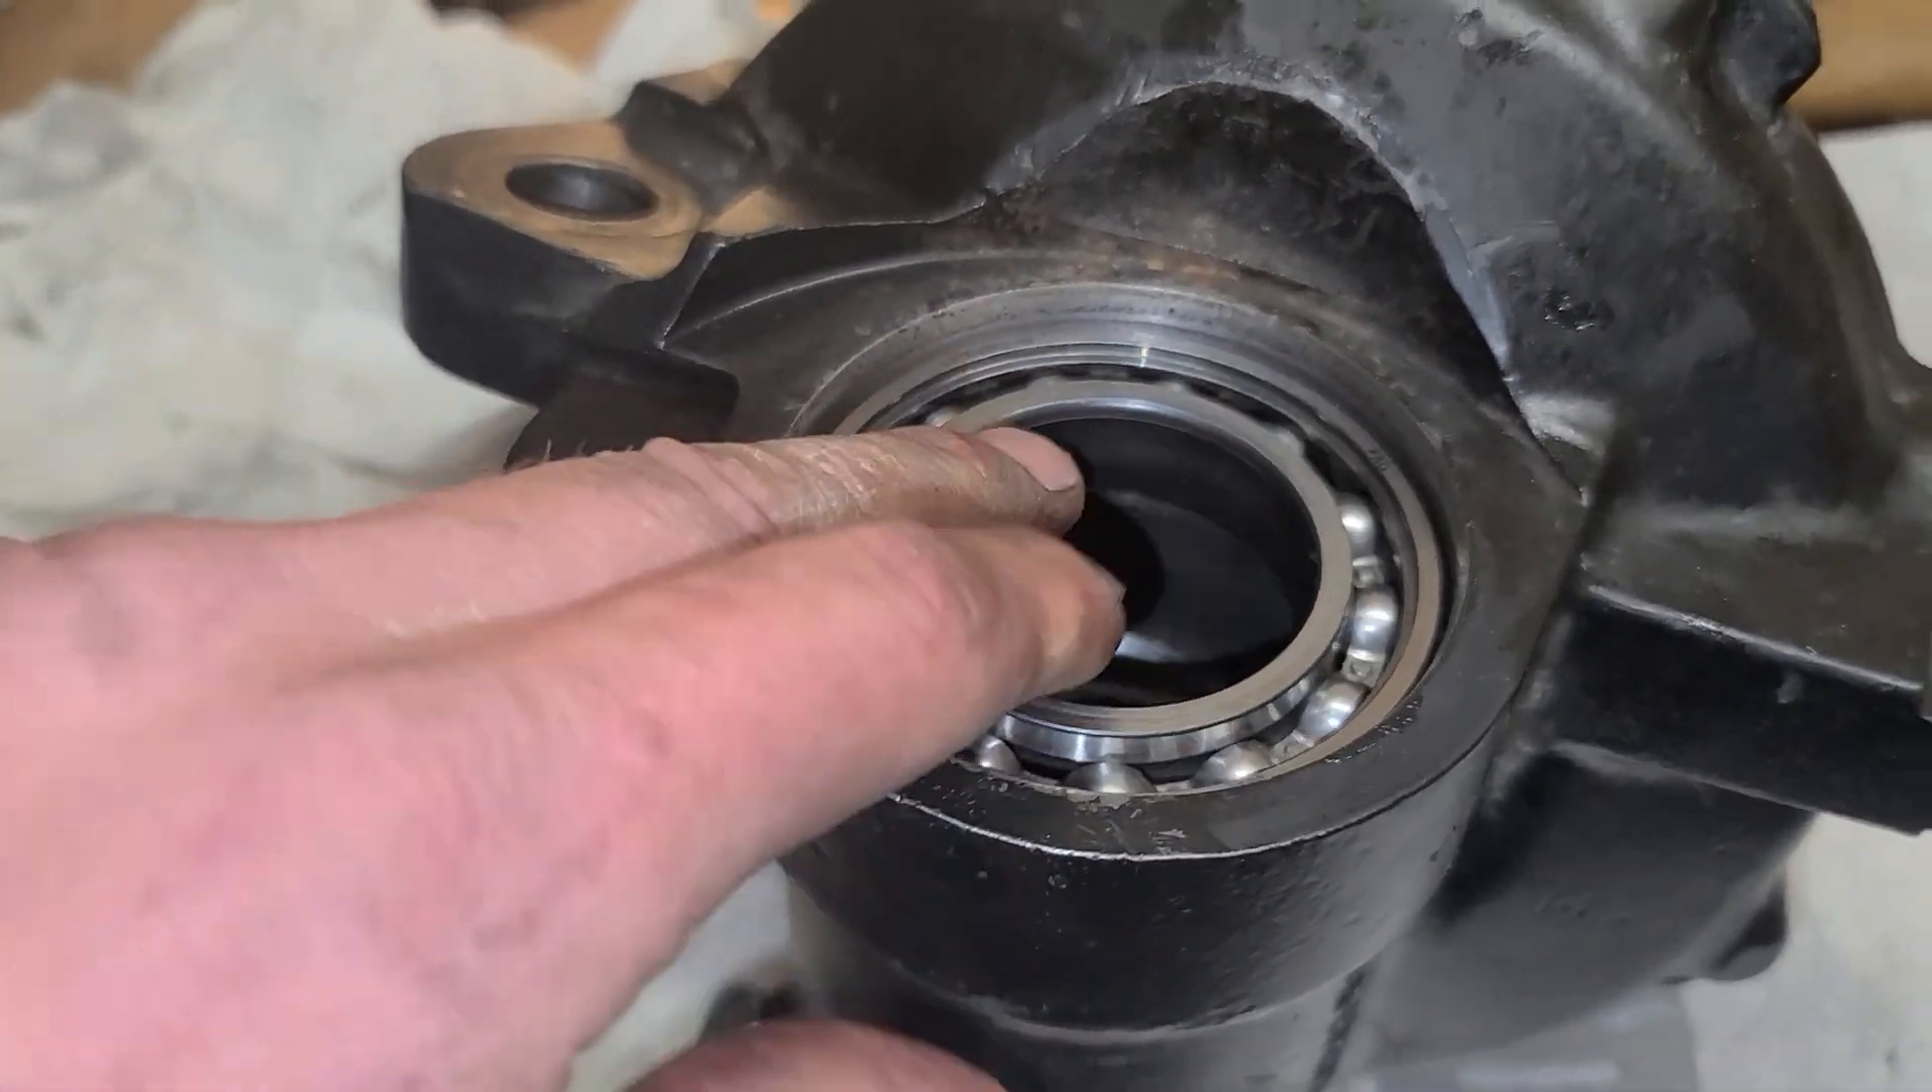So, now the bearing's in there.